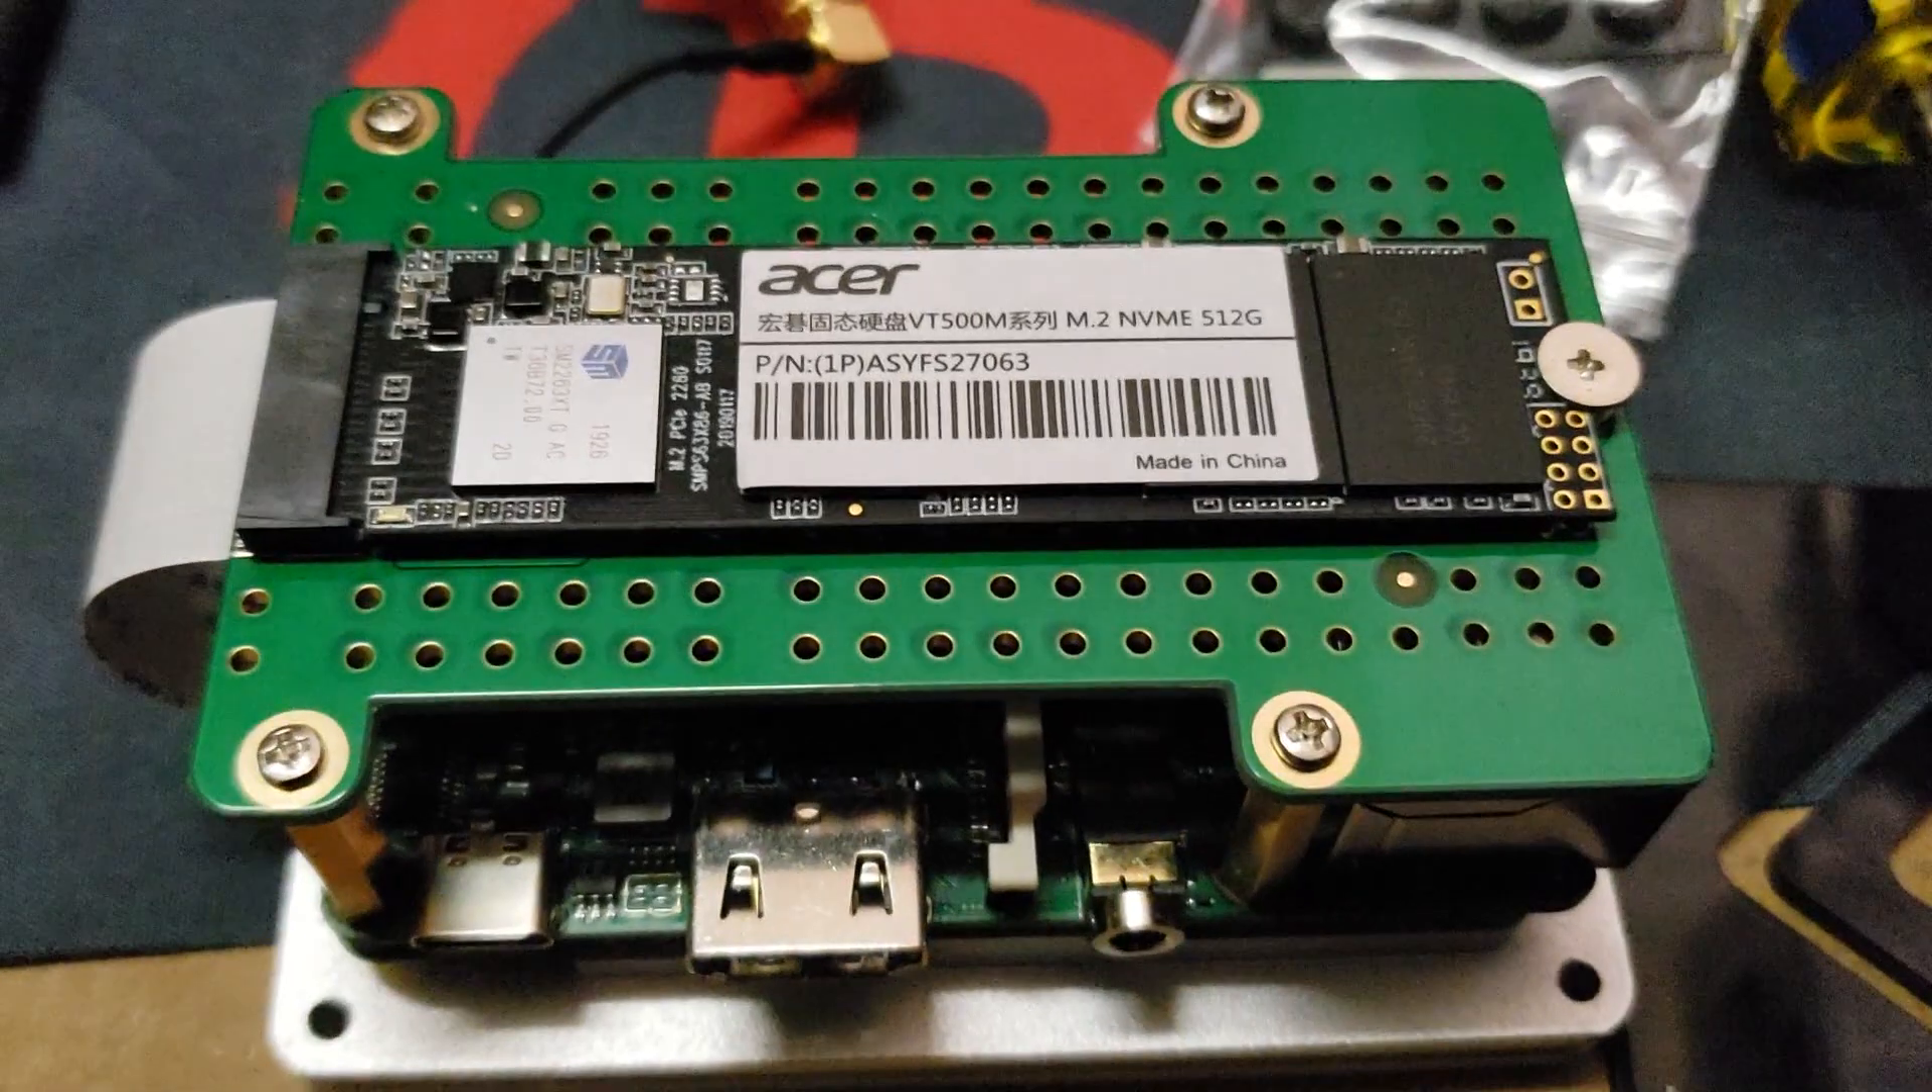I went ahead and installed the M .2. Did not use the screws that came with it.